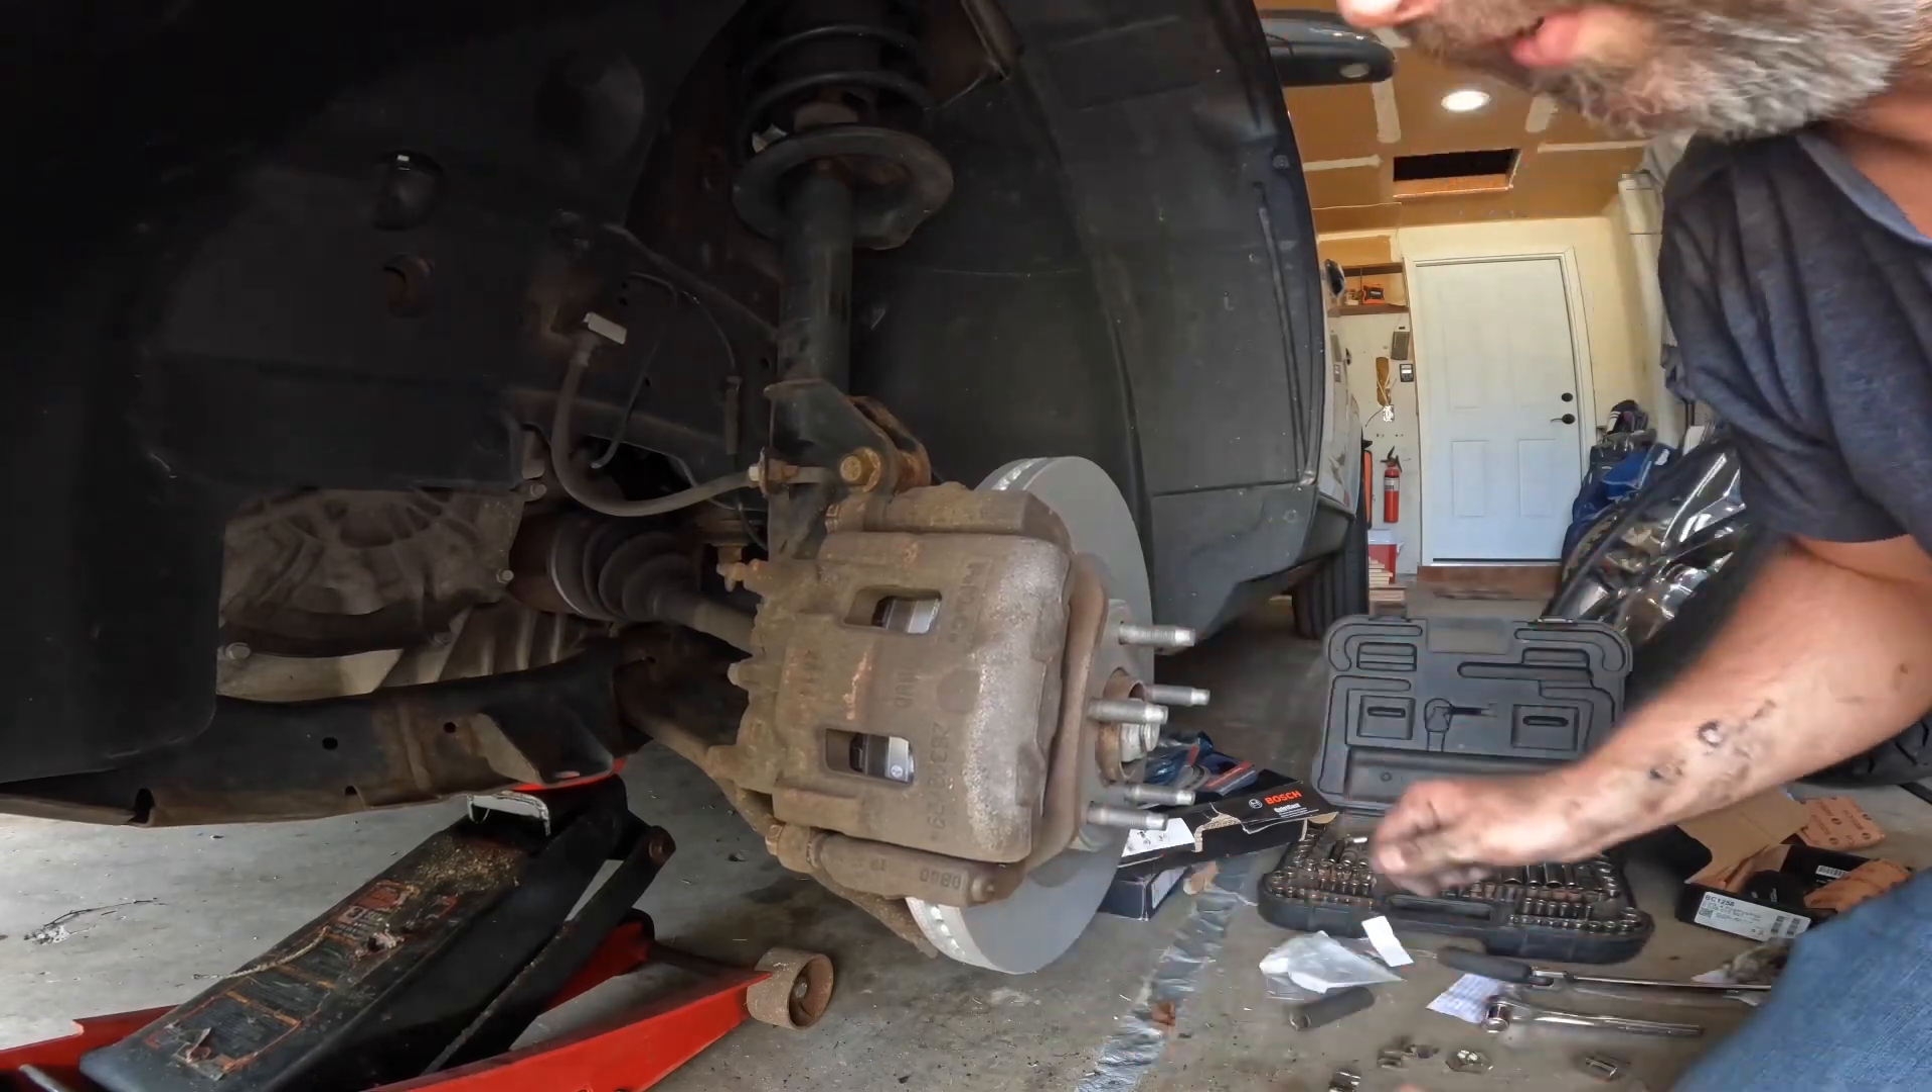The only thing you have left to do is to put your wheel back on.